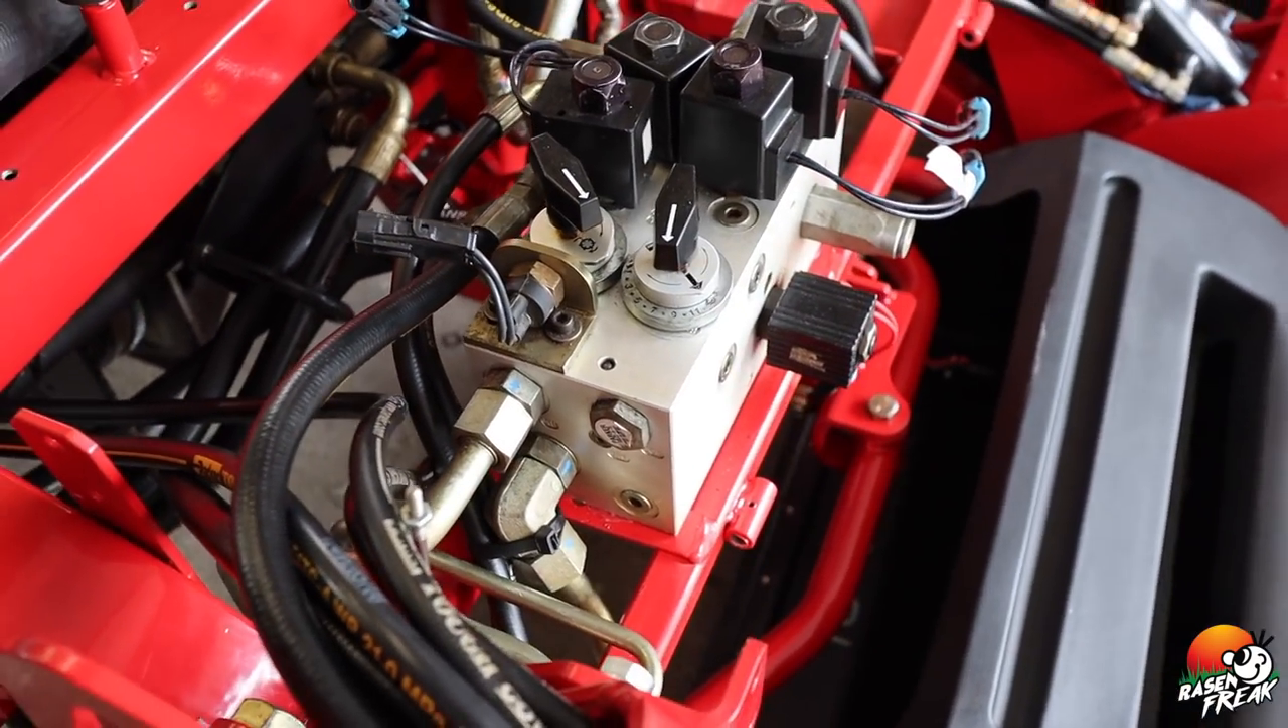Da sieht man die ganzen Schläuche. Schläuche alle schon angeschlossen.